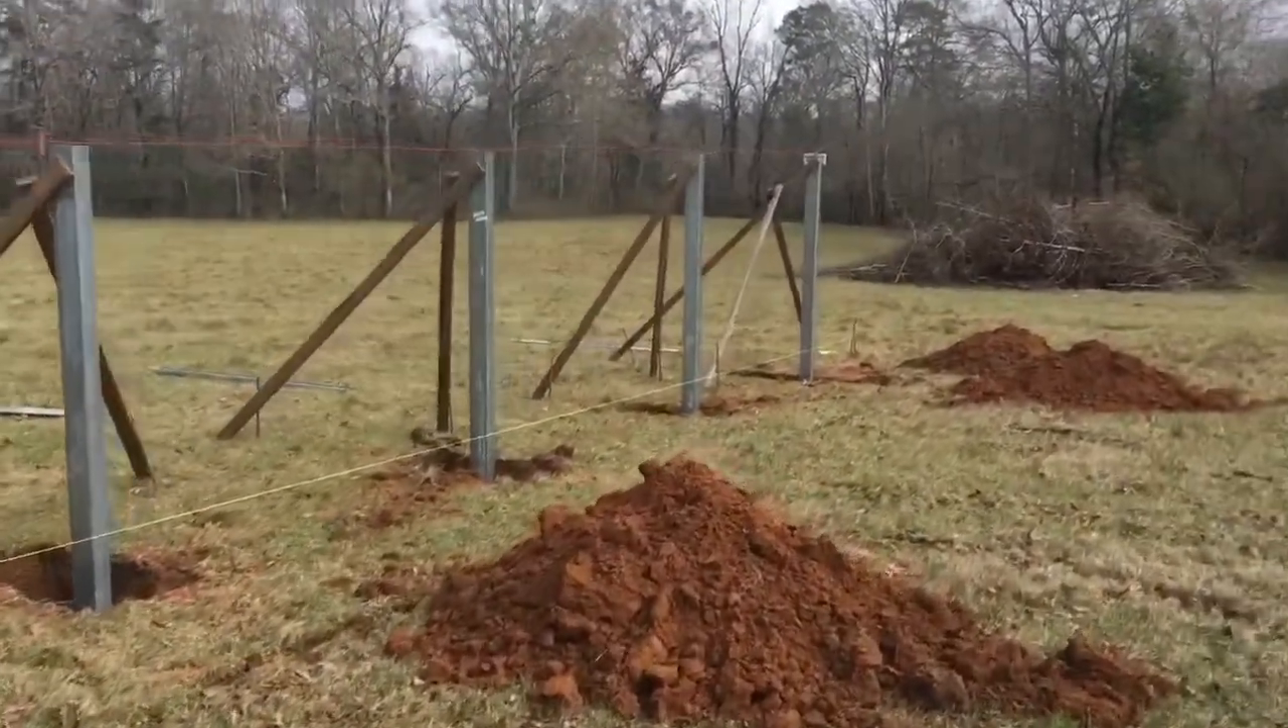Scott and abraham have all the uh scott abraham and antonio have started the trench and we have the posts all set up and ready for concrete.